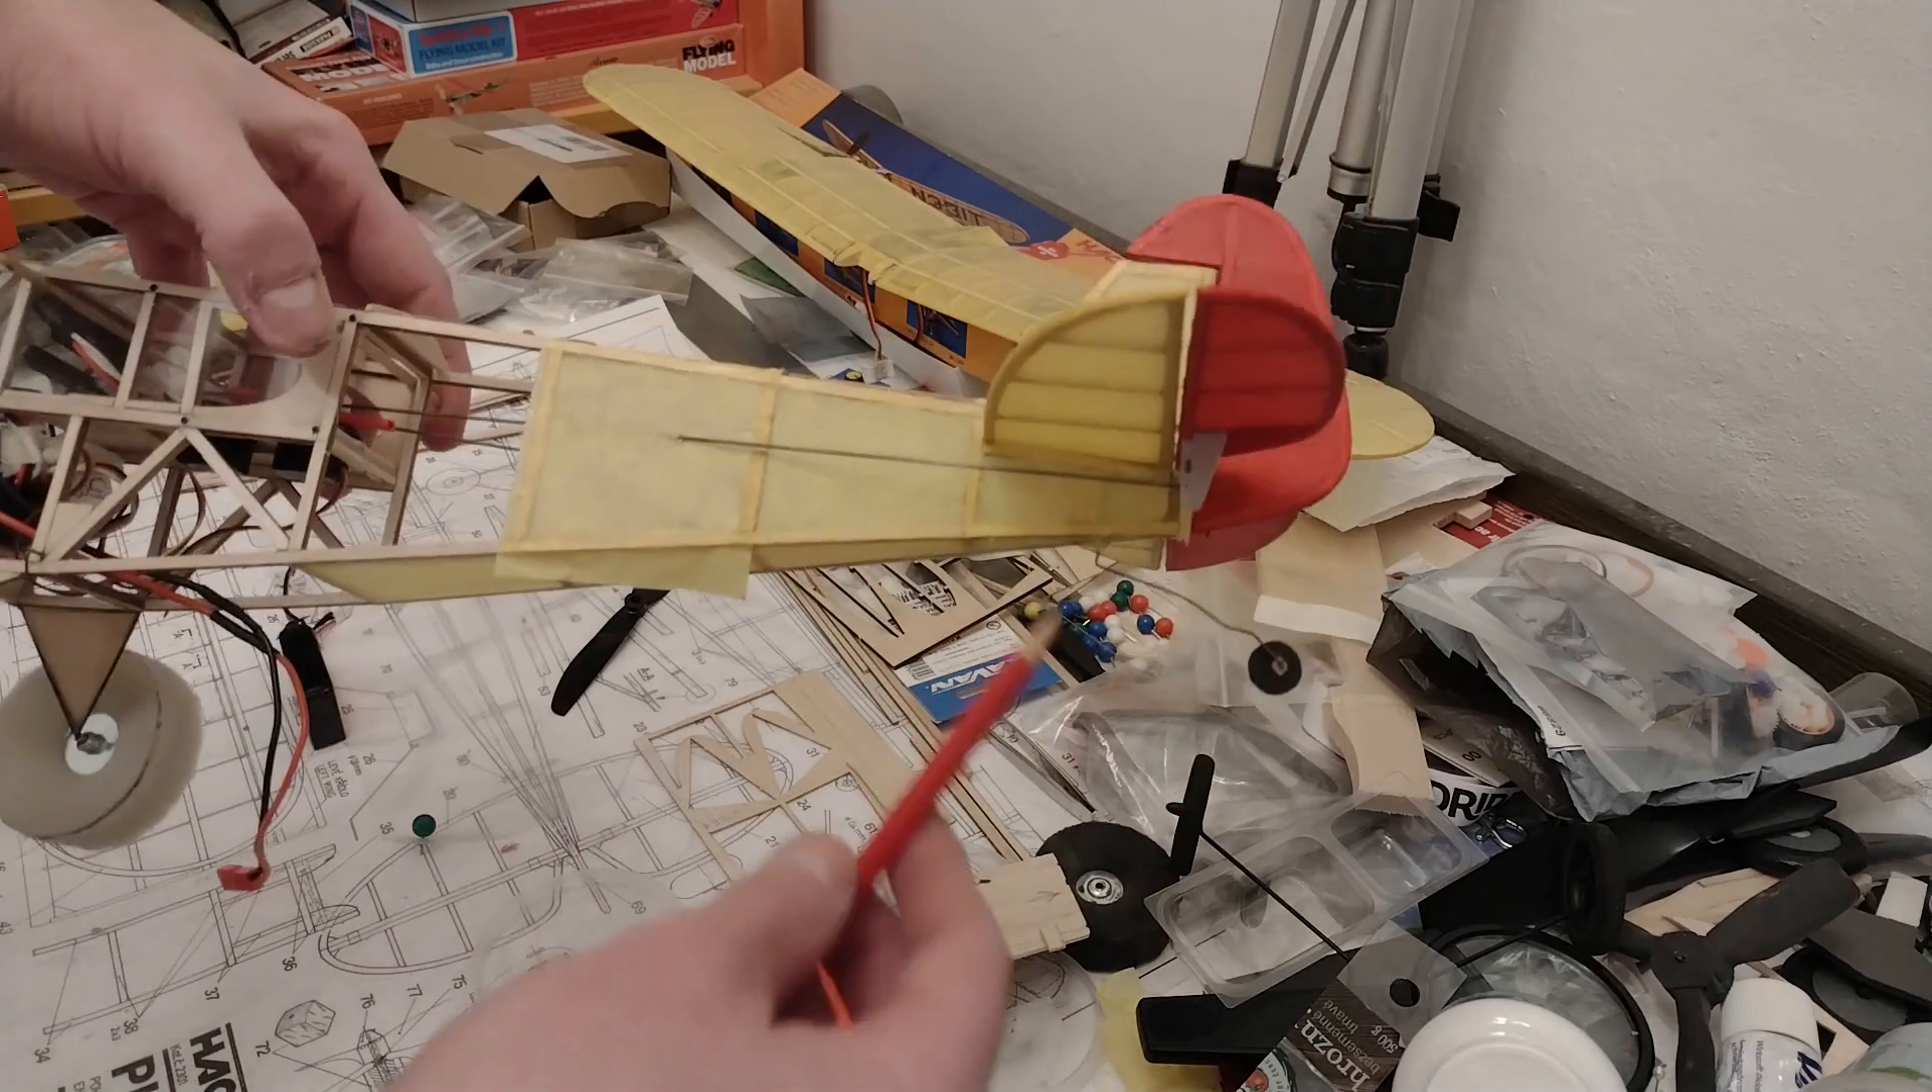I've started to cover already the rear fuselage as you can maybe see I started with the bottom and then I'm doing the sides.